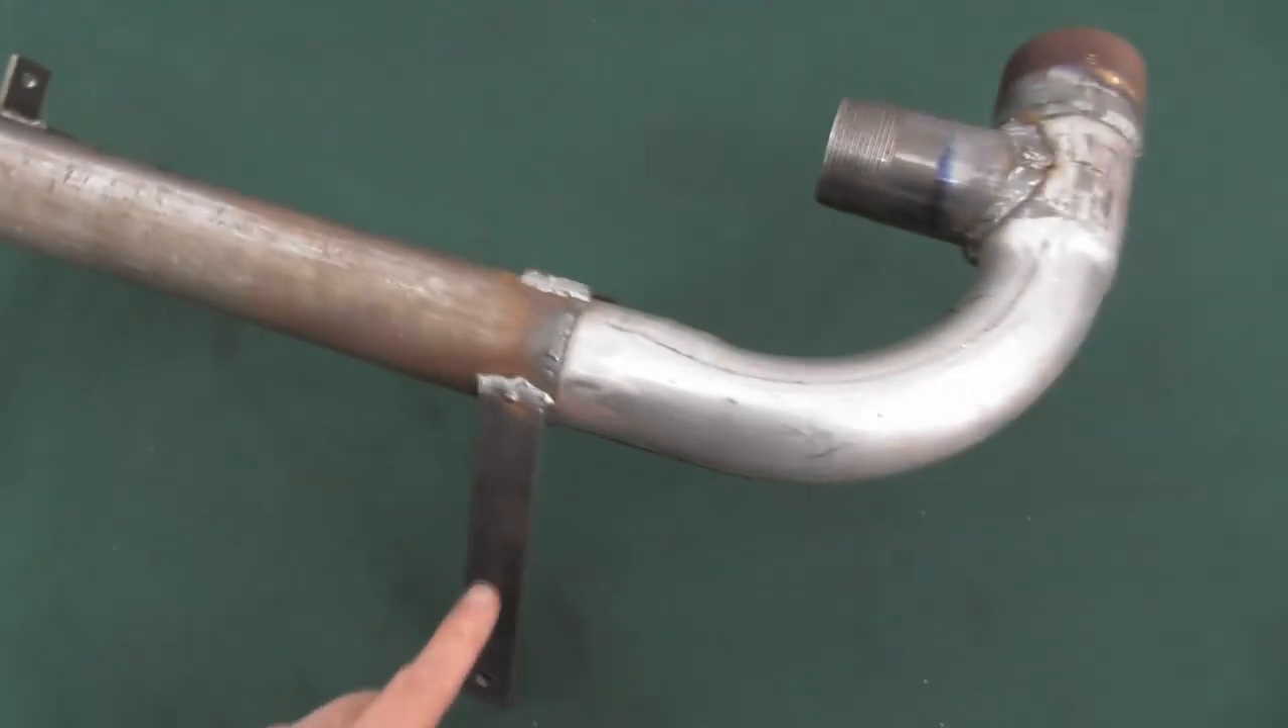Now here we've got these supports welded on.